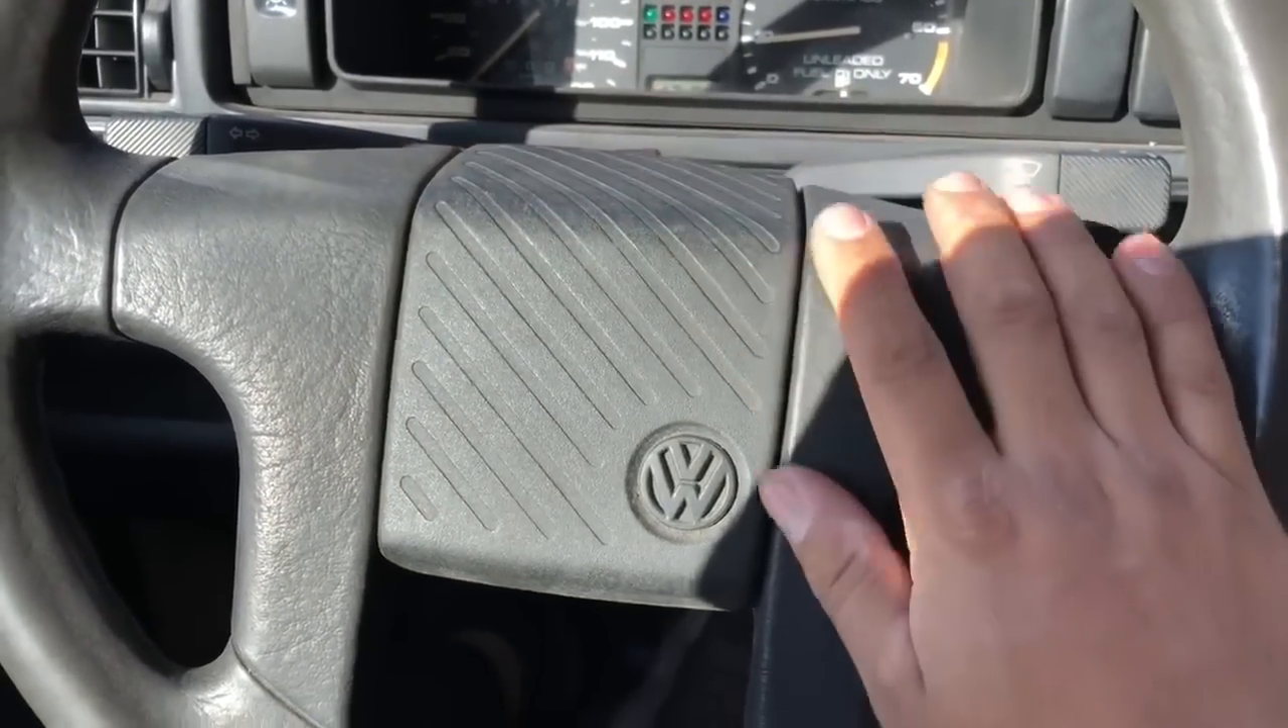Miren, ya le puse el botón del pito.